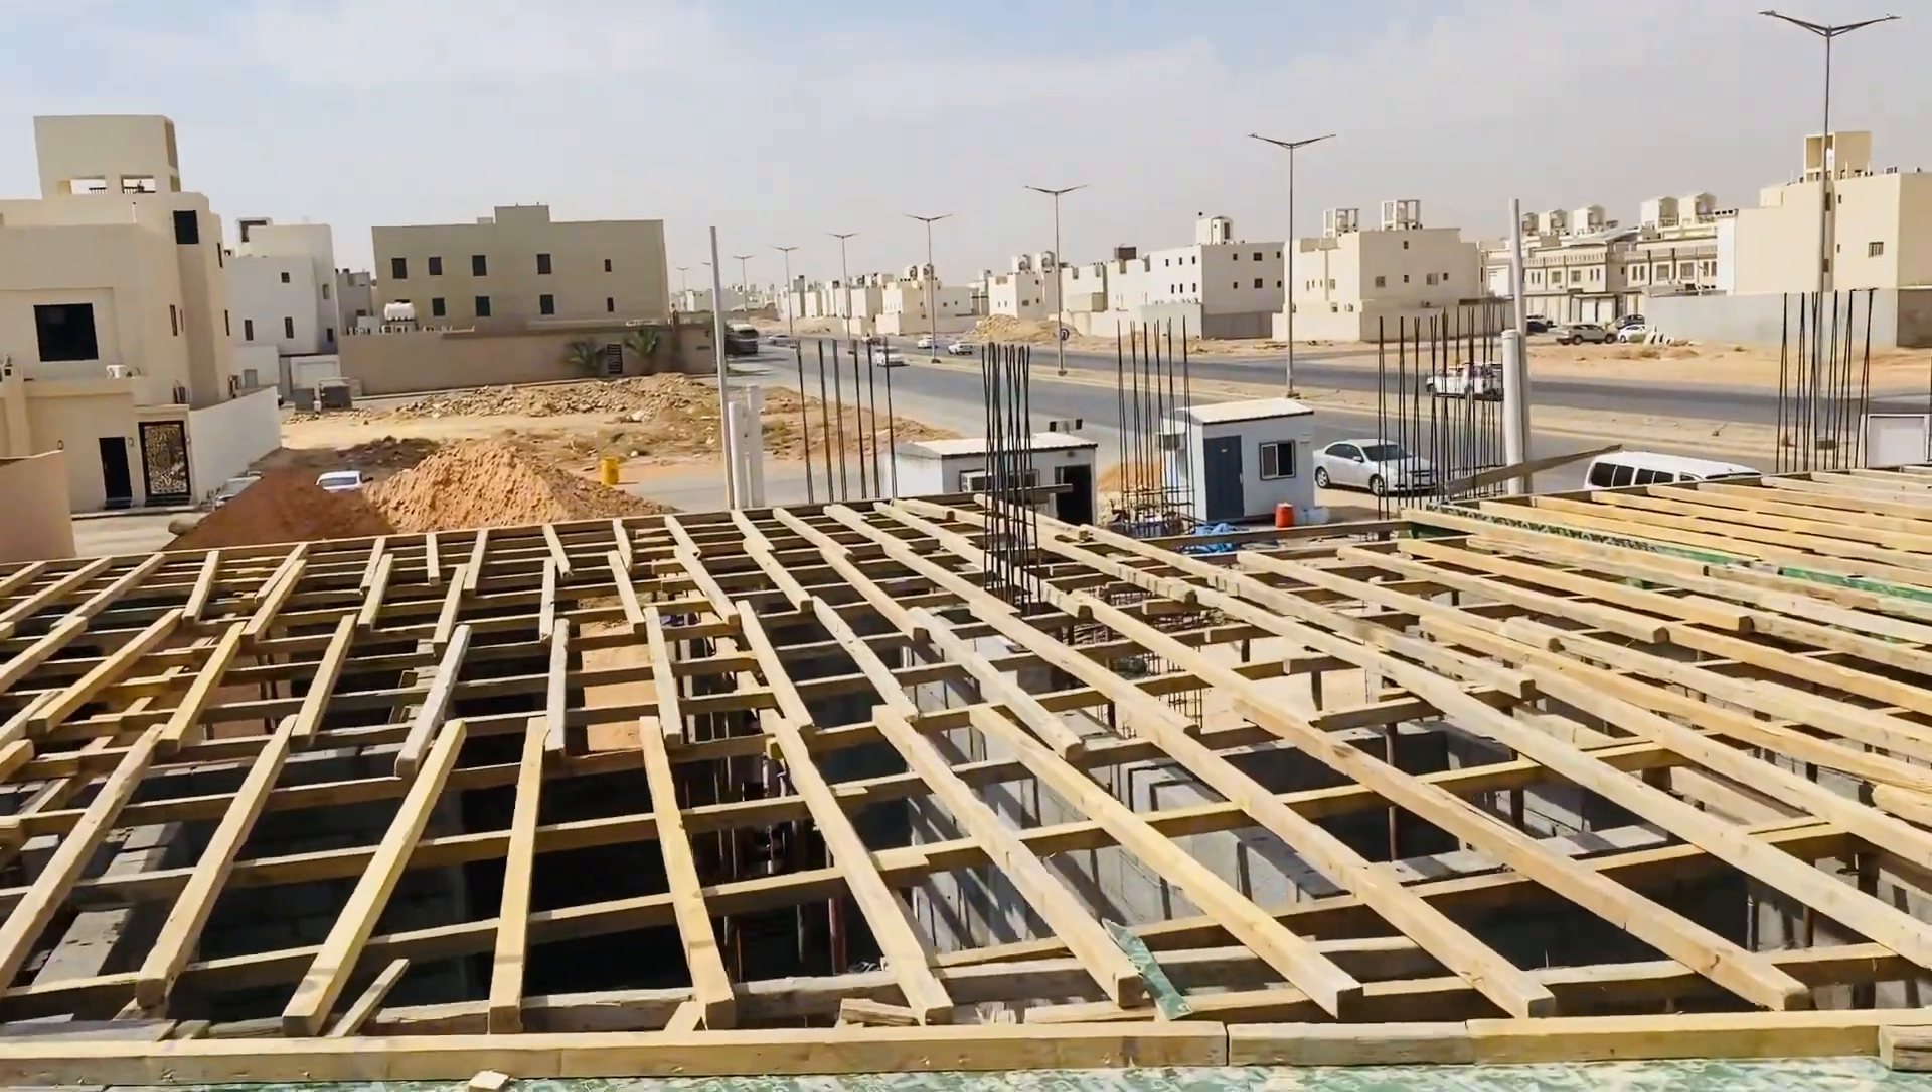آپ دیکھ سکتے ہیں یہ شٹرنگ لگی ہوئی ہے کچھ لگا رہے ہیں۔